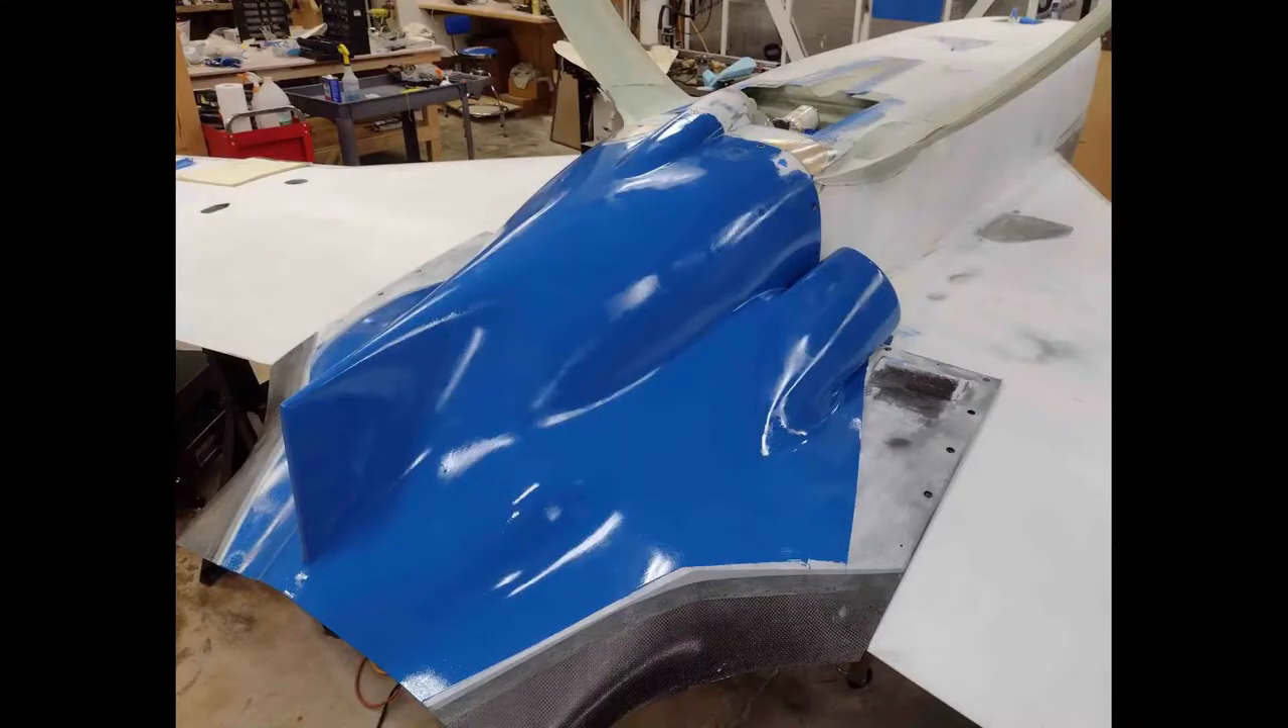You can see the flange. Here's a shot of the cowling installed.